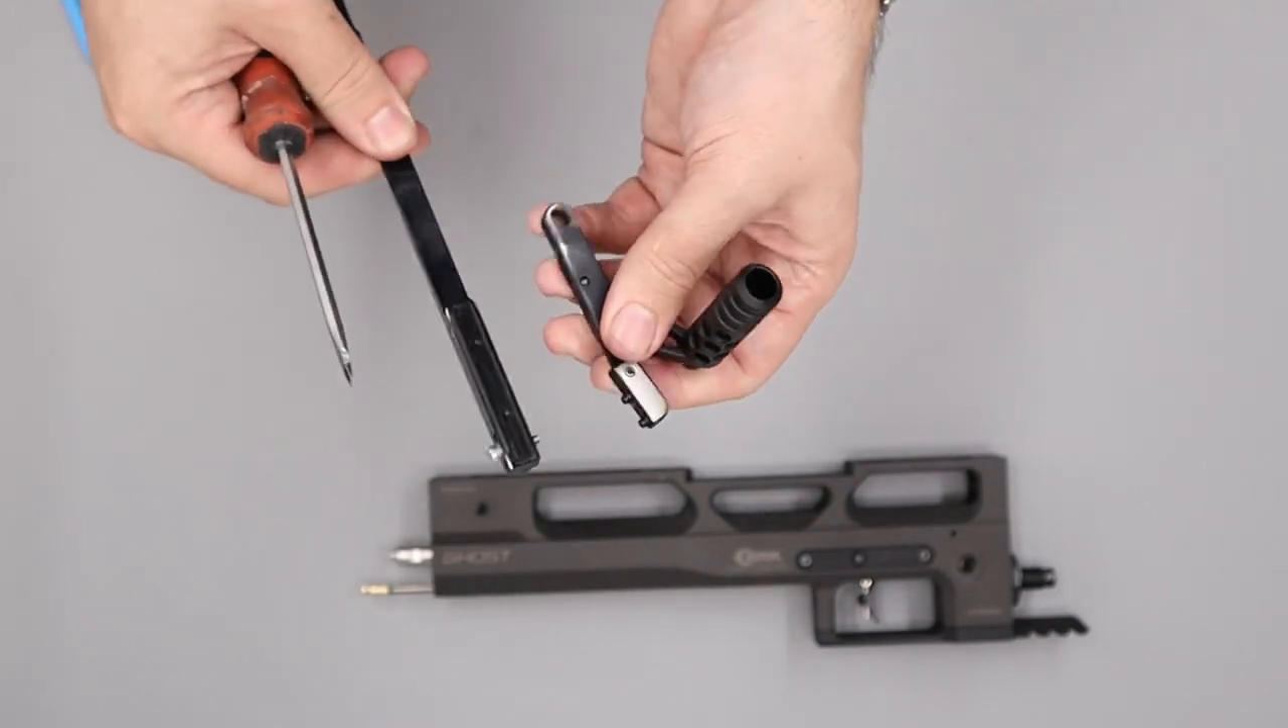So there's the cocking arm and the cocking handle removed.